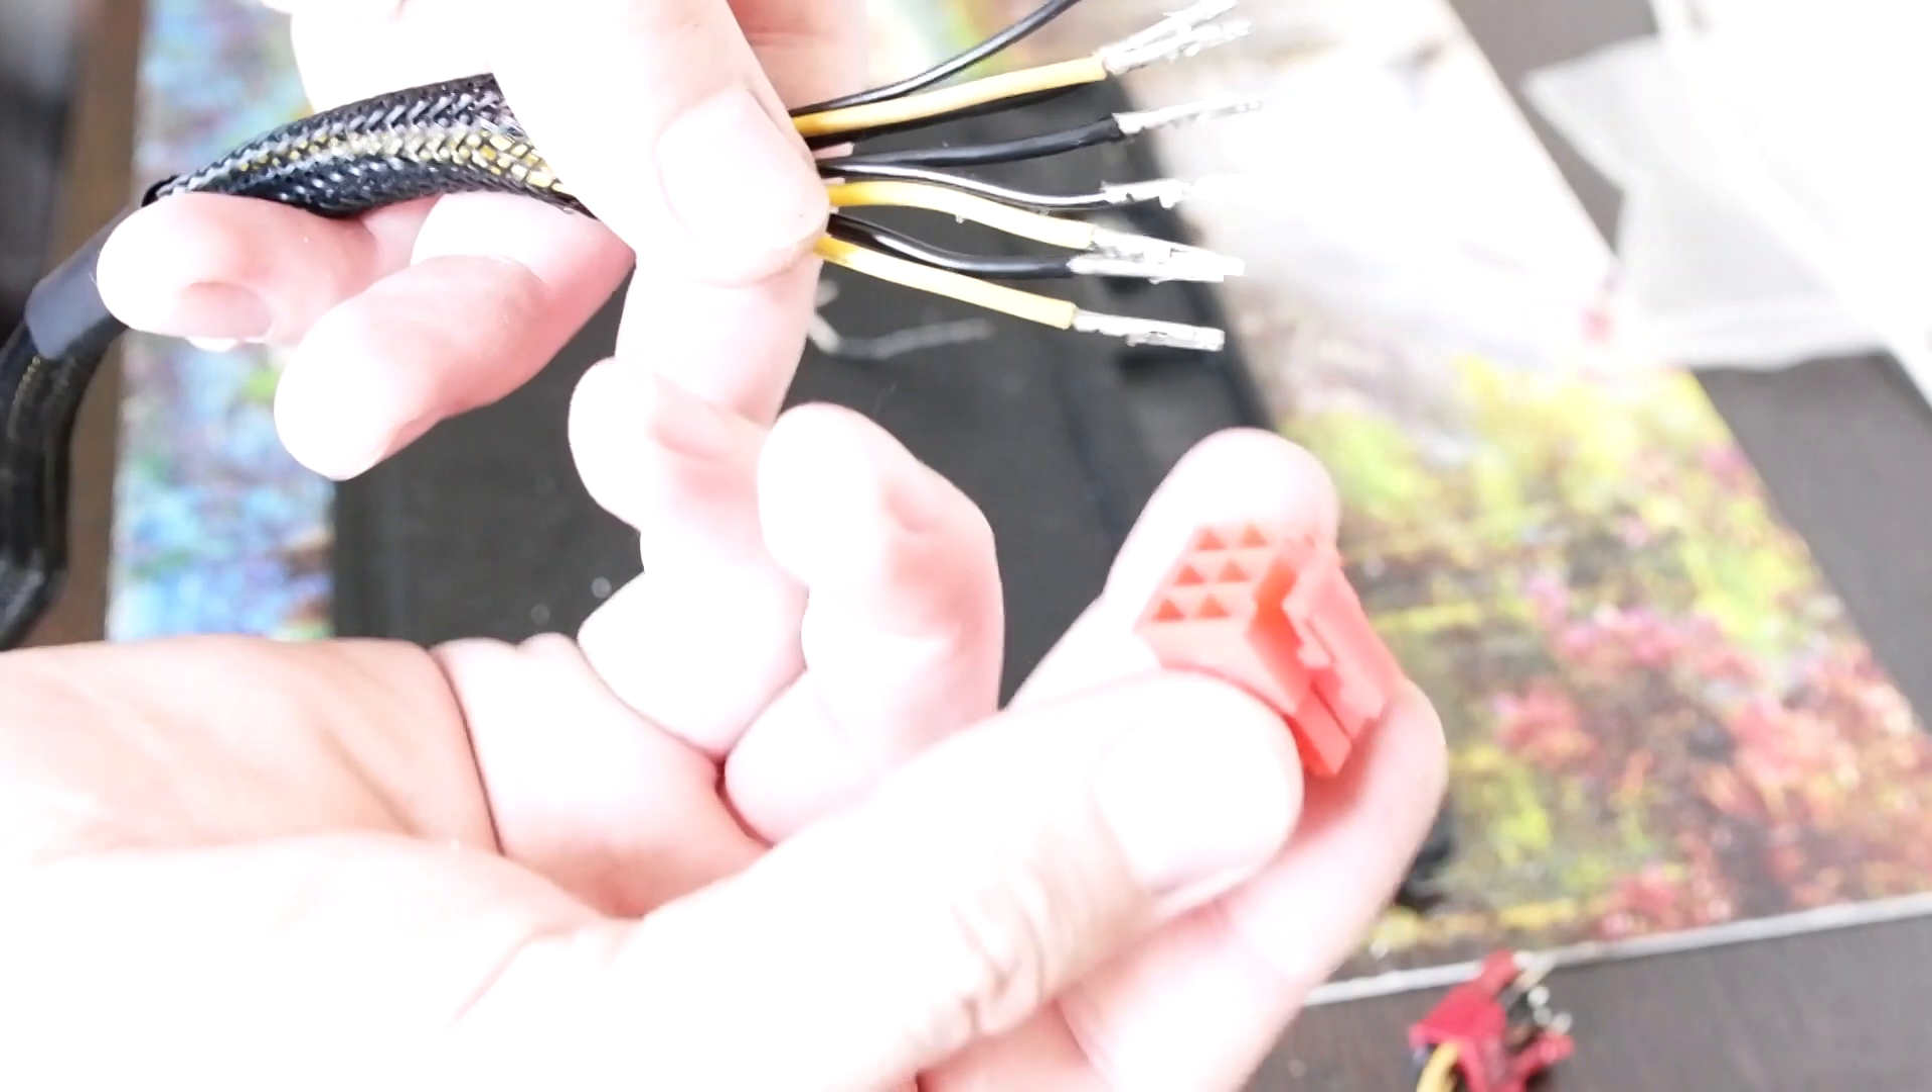Теперь осталось вставить эти контакты в наш разъем.